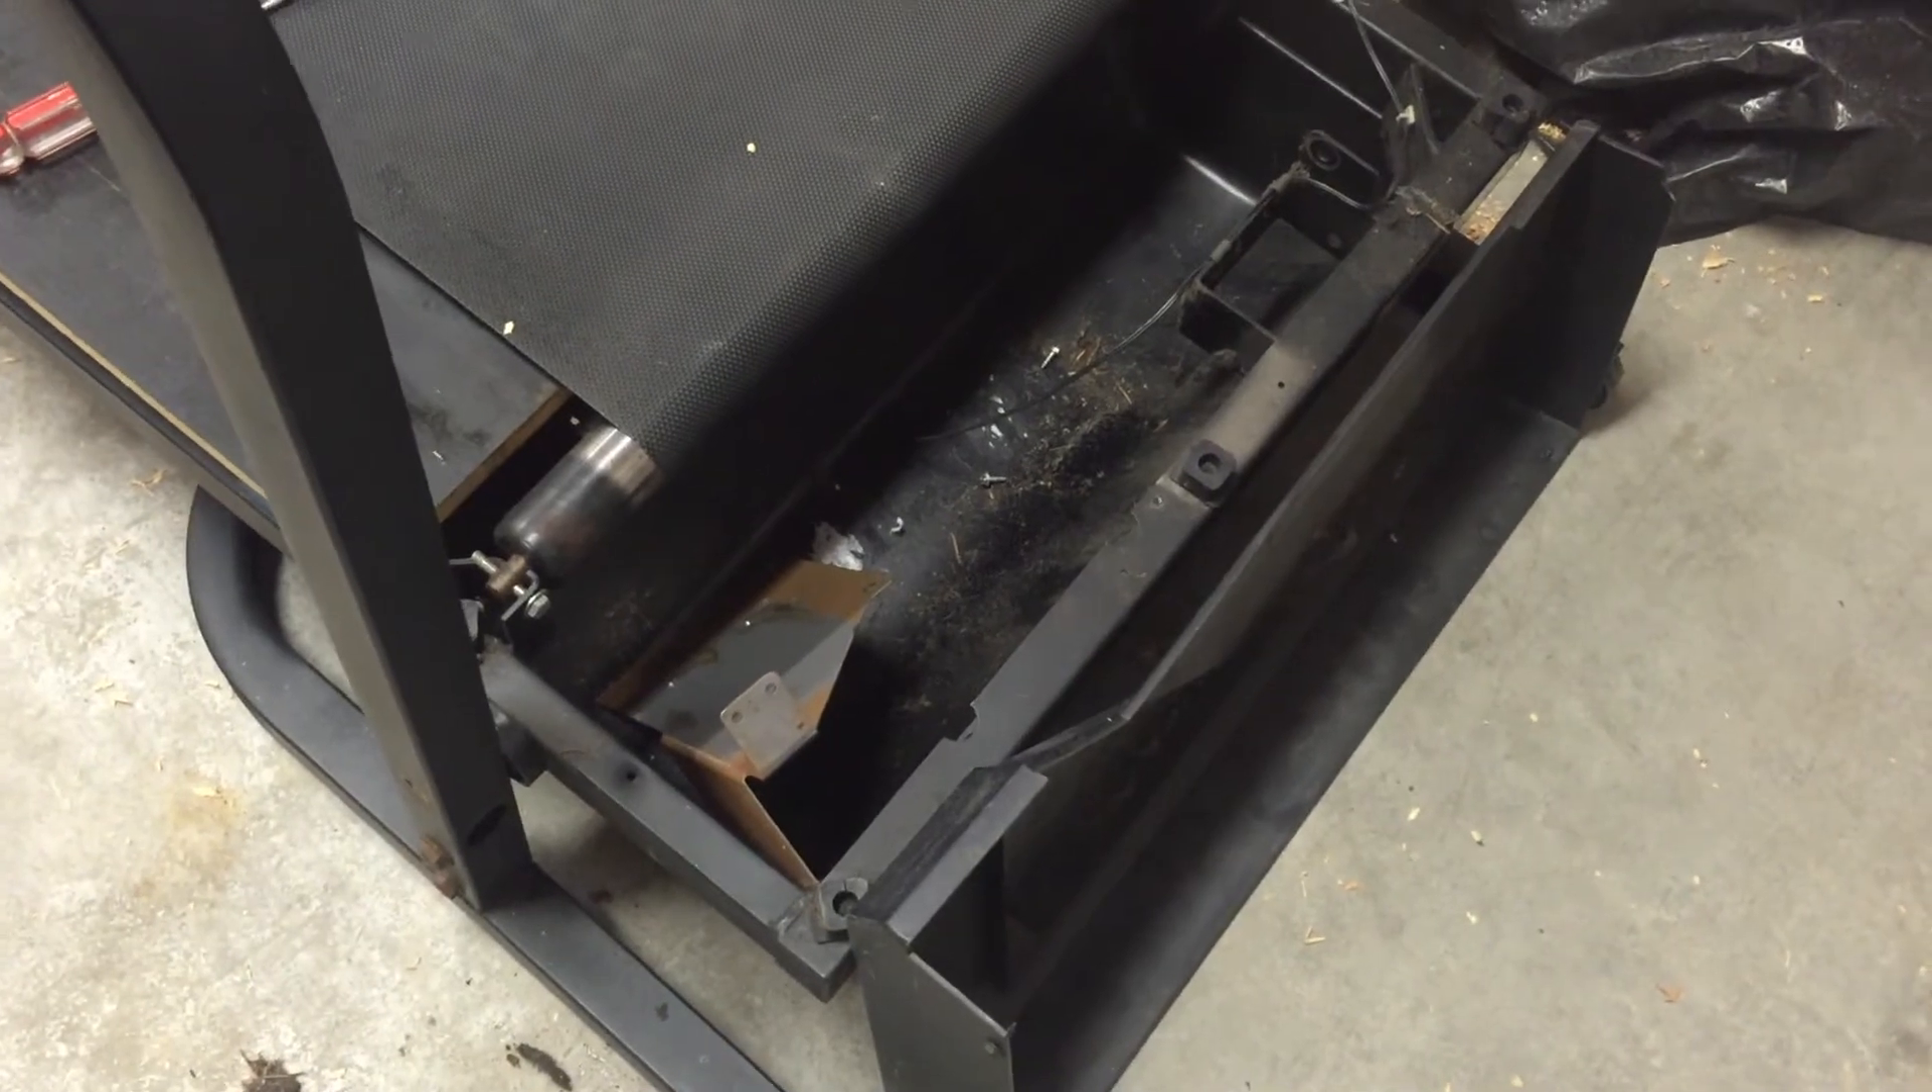Down here is where the motor was and the circuitry that was related to running the motor. So I pulled all that.